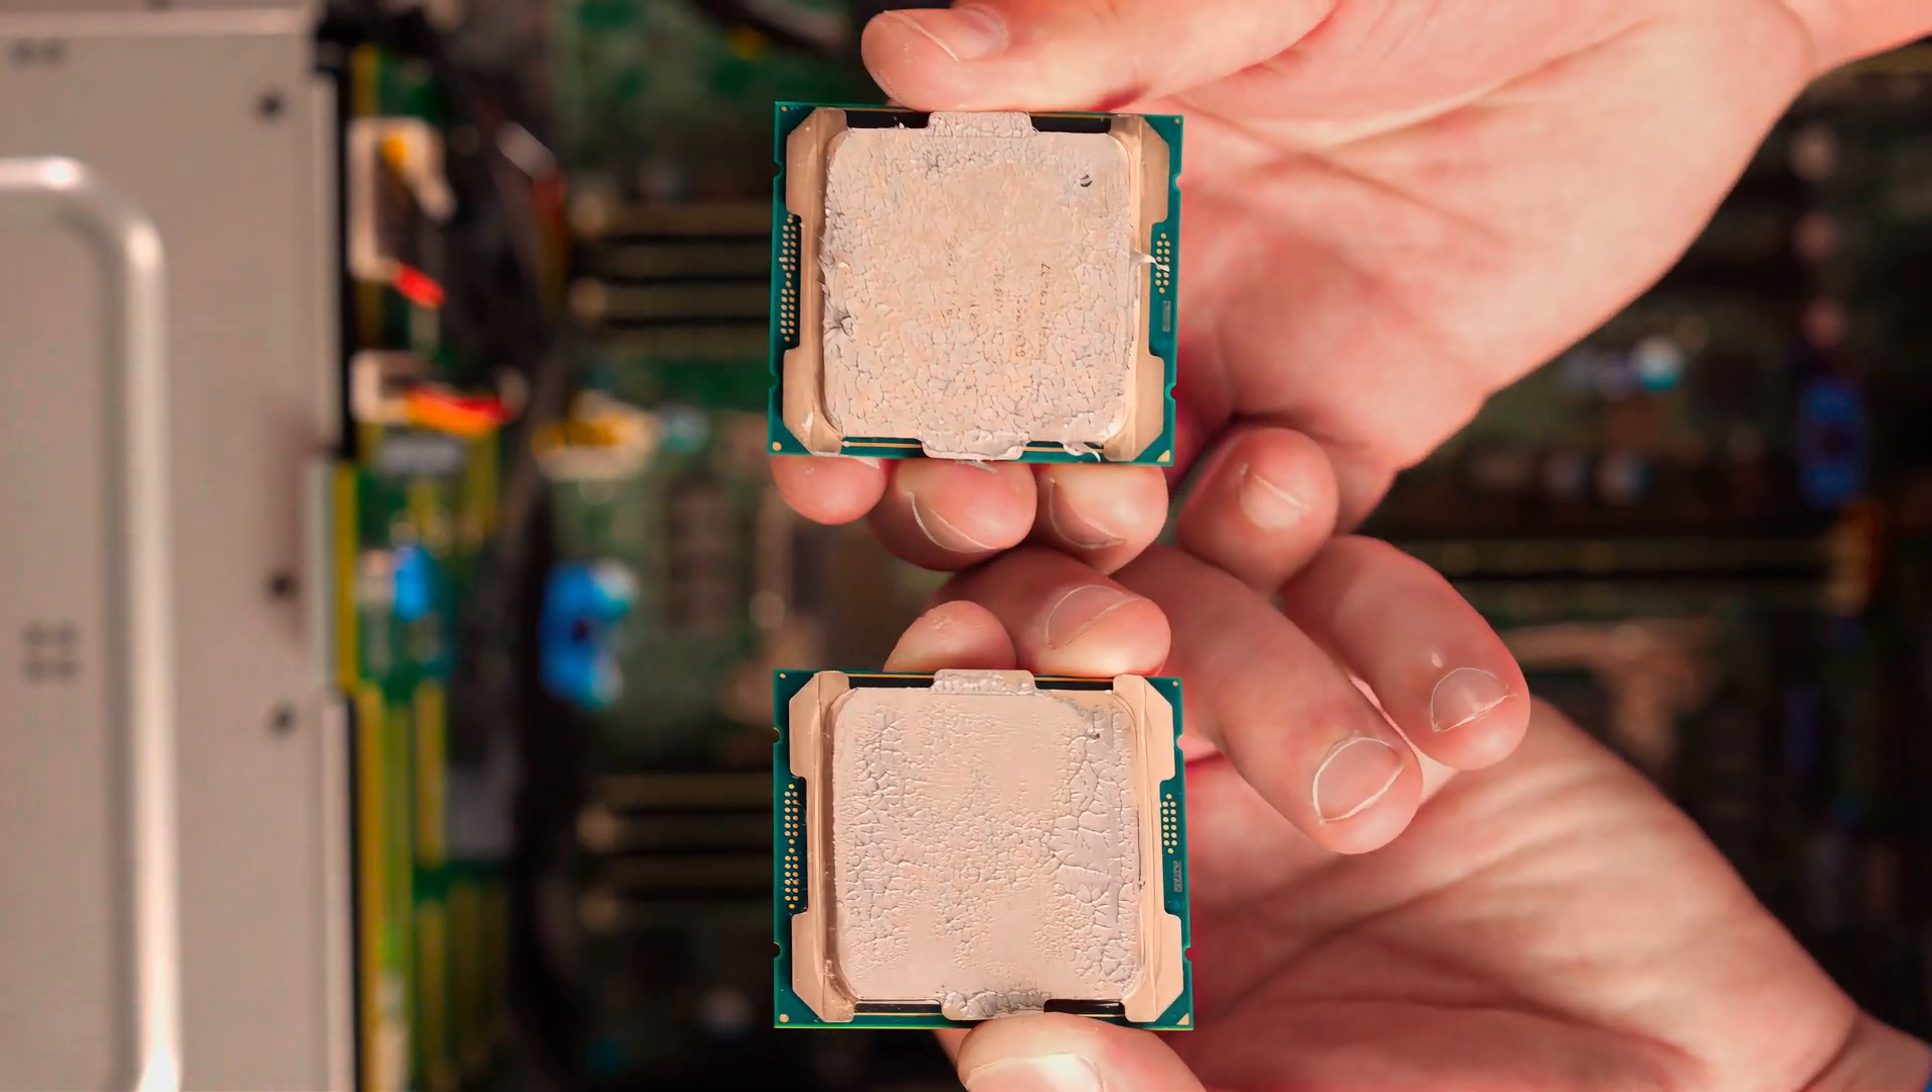We have successfully removed both existing CPUs.